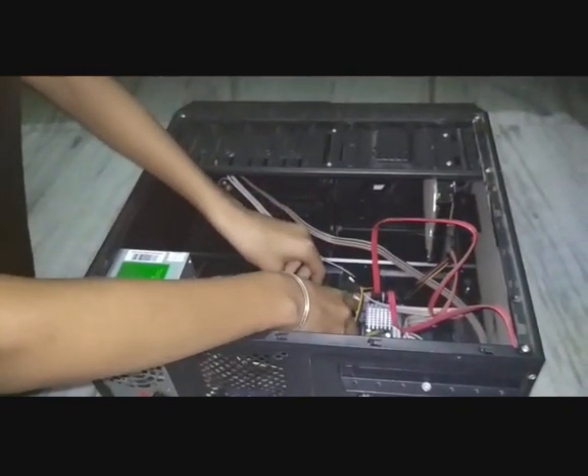I have removed the cover and now you can see what's the stuff inside it is.